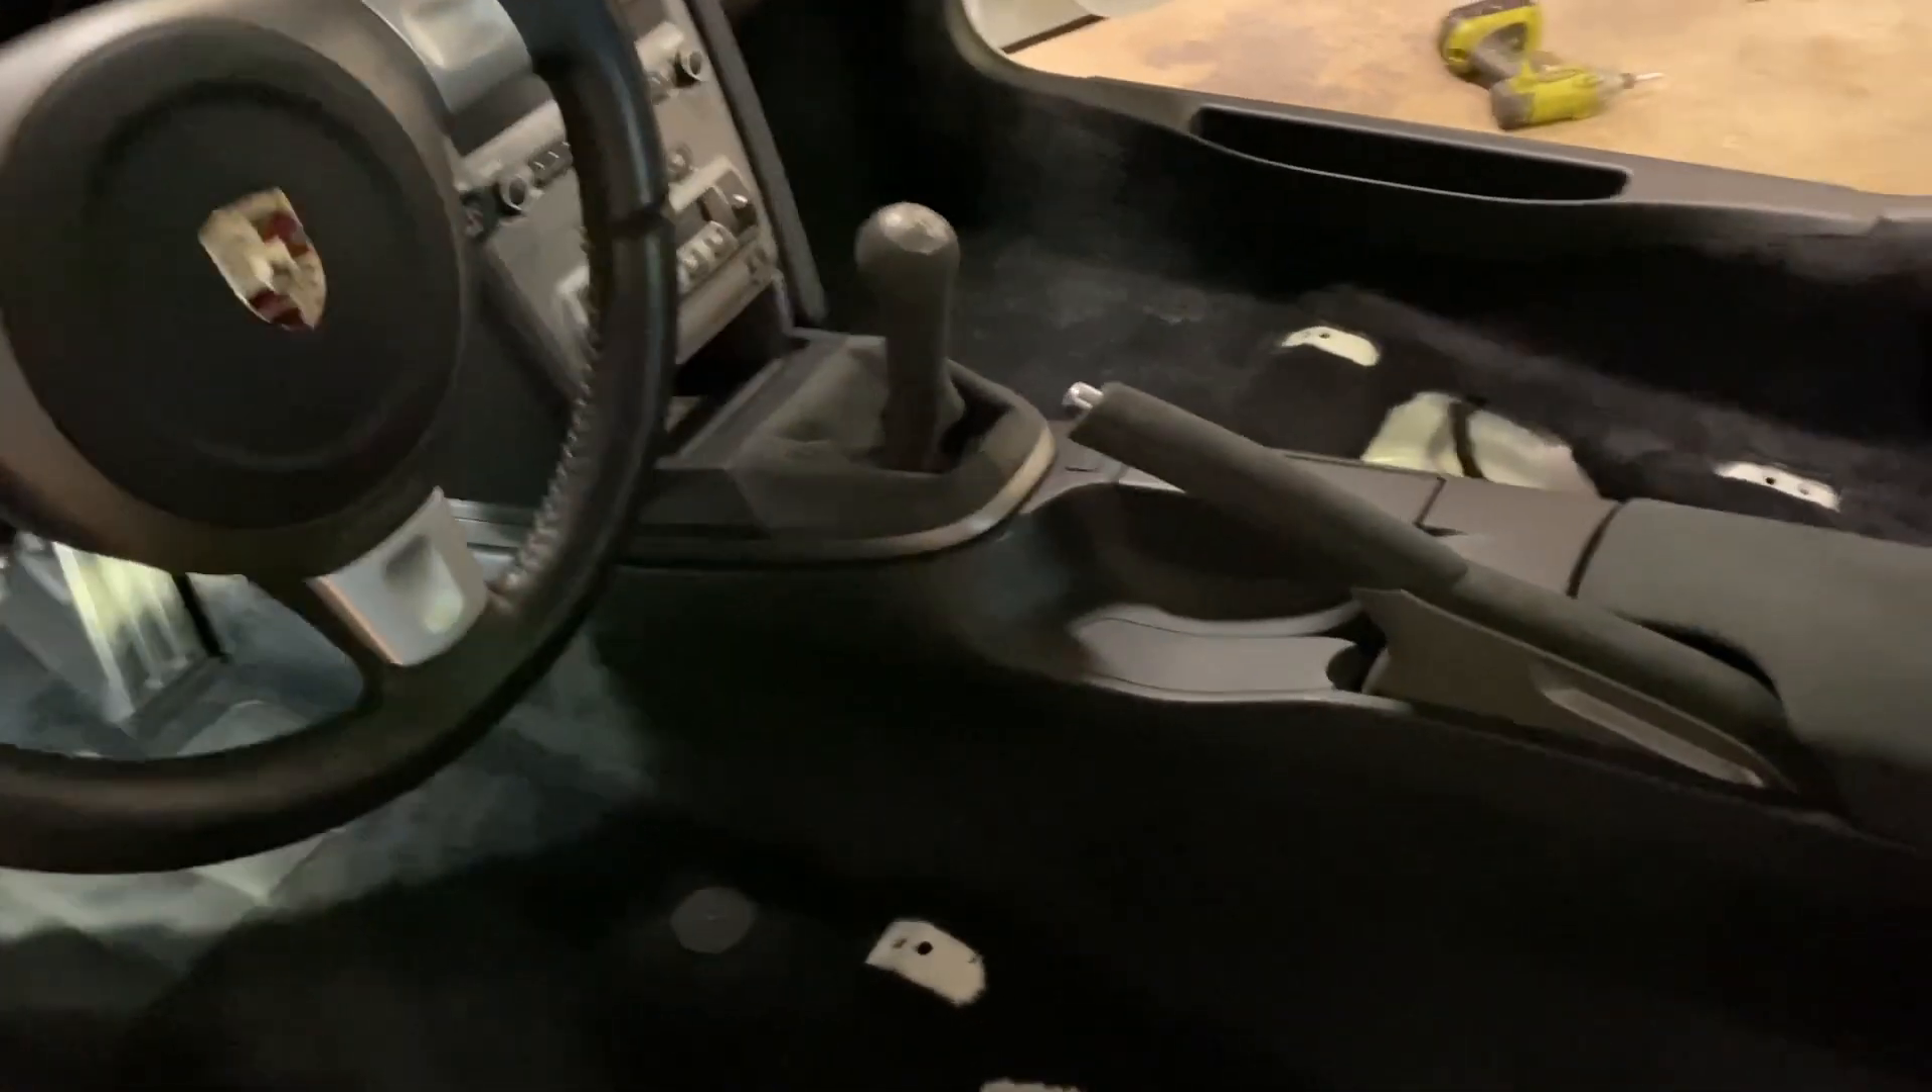The console is in. And complete.